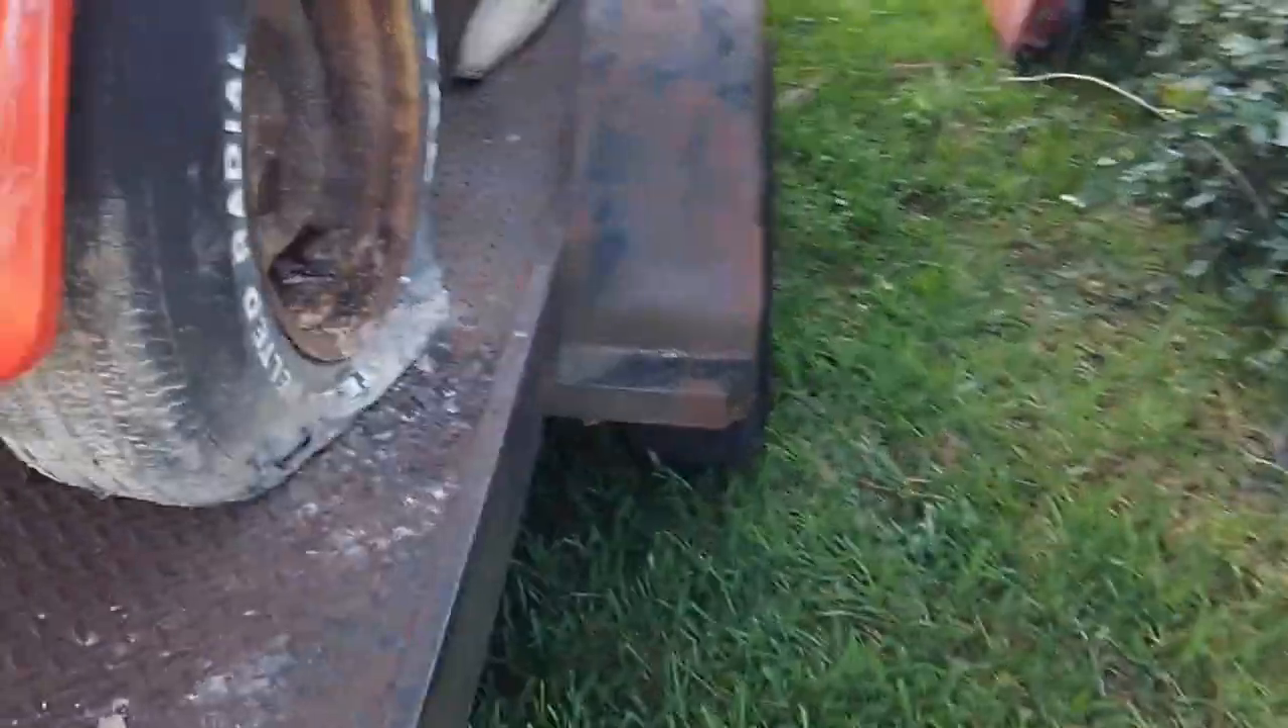I haven't got the wheel off yet but we're working on it.